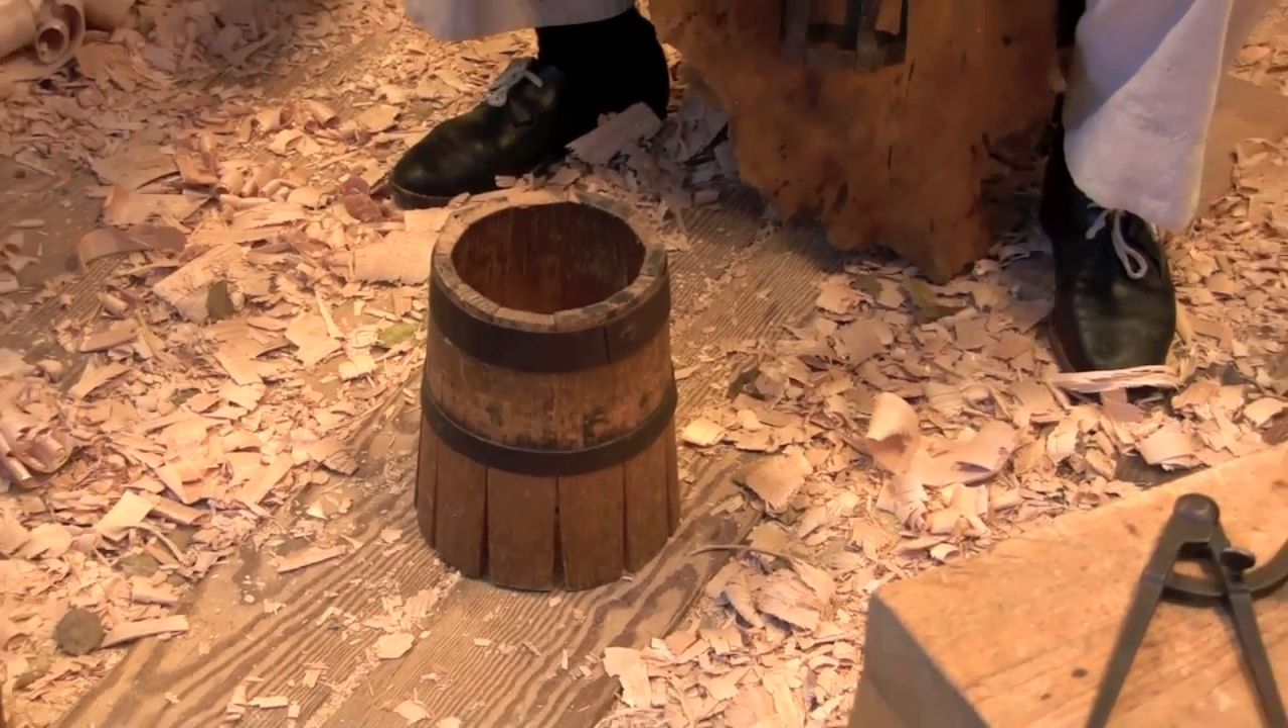The hoops are fitting where they should.